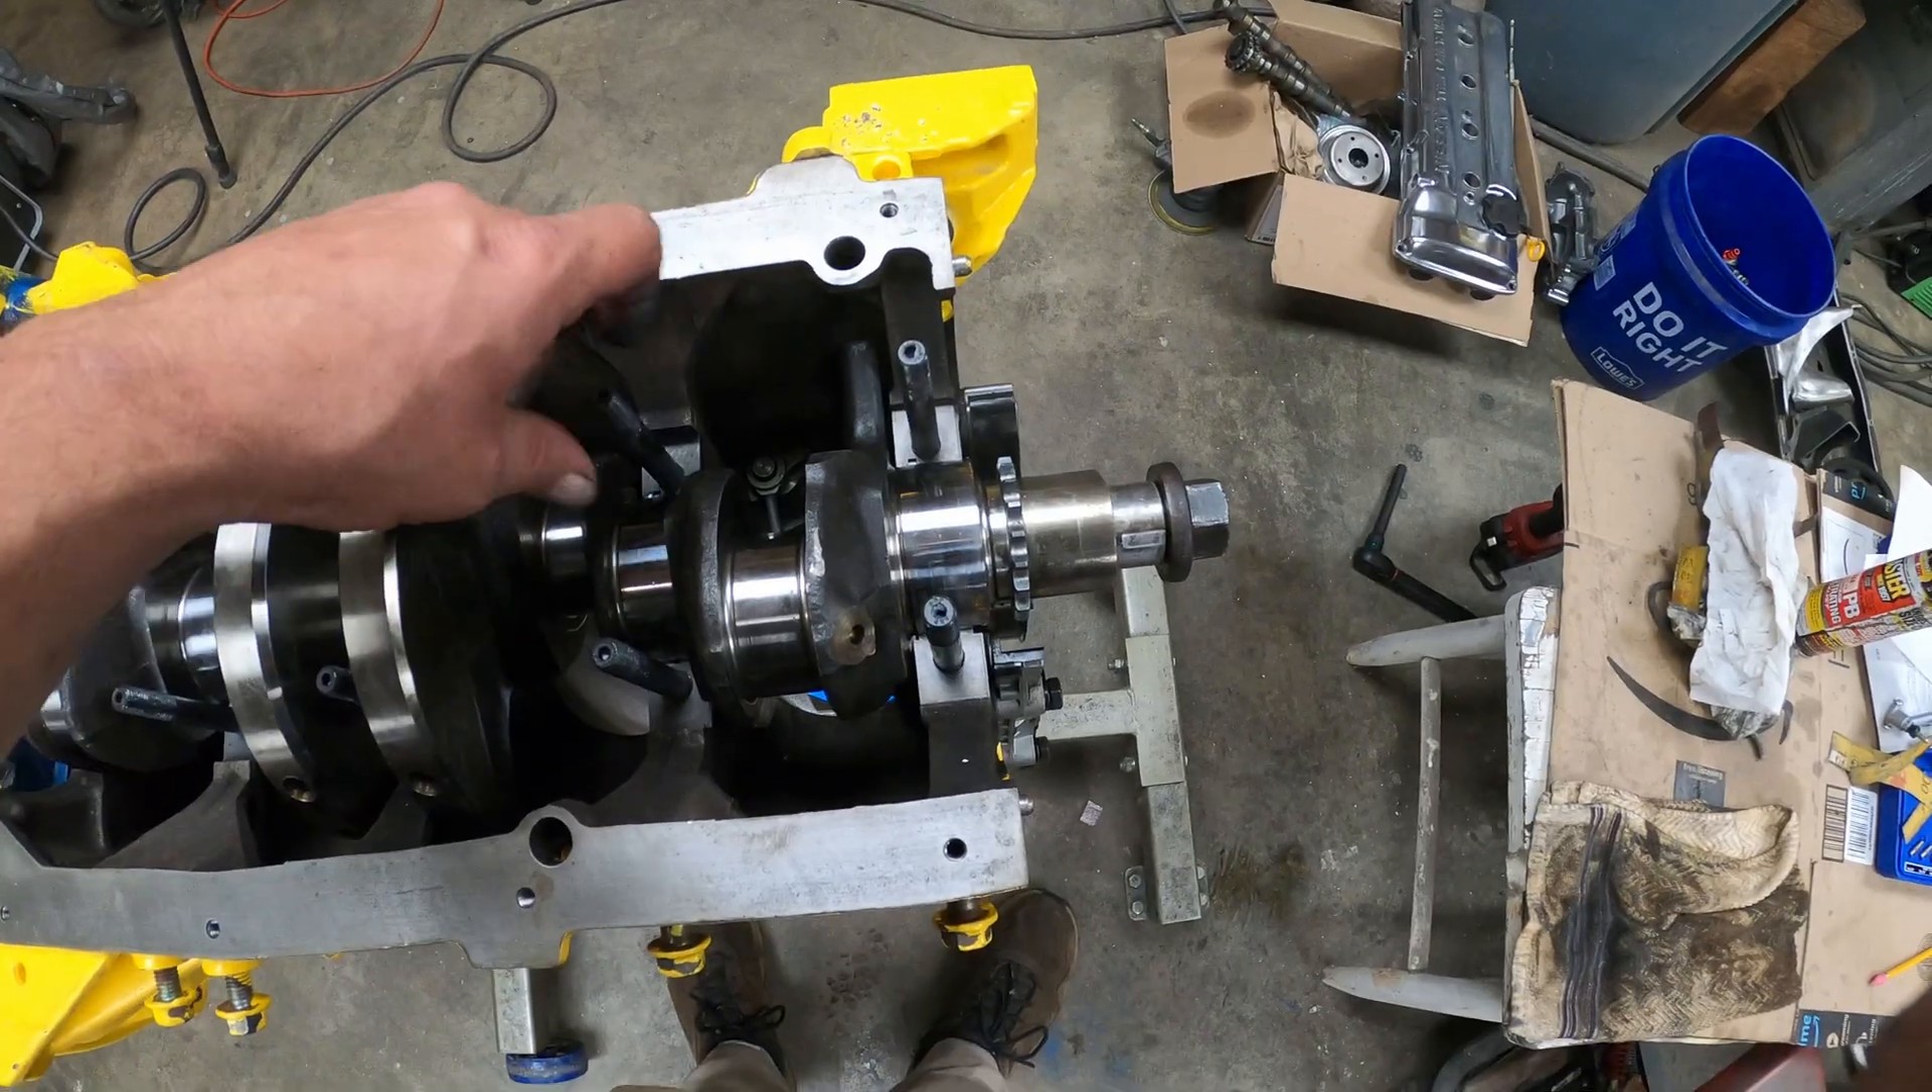Just got done setting the crank in there. You can see it's nice and shiny.